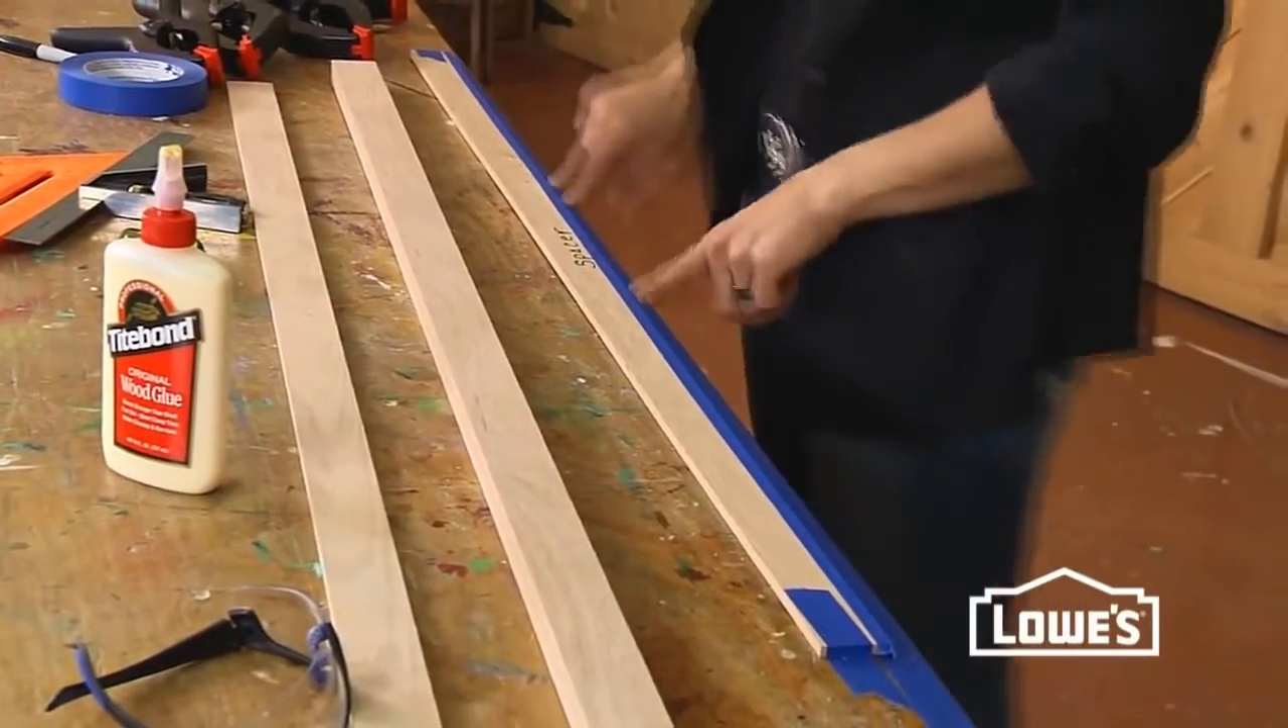So a great tip when you're gluing things so that the glue doesn't actually stick to my work surface or my spacer I have a piece of painters tape all along the edge.